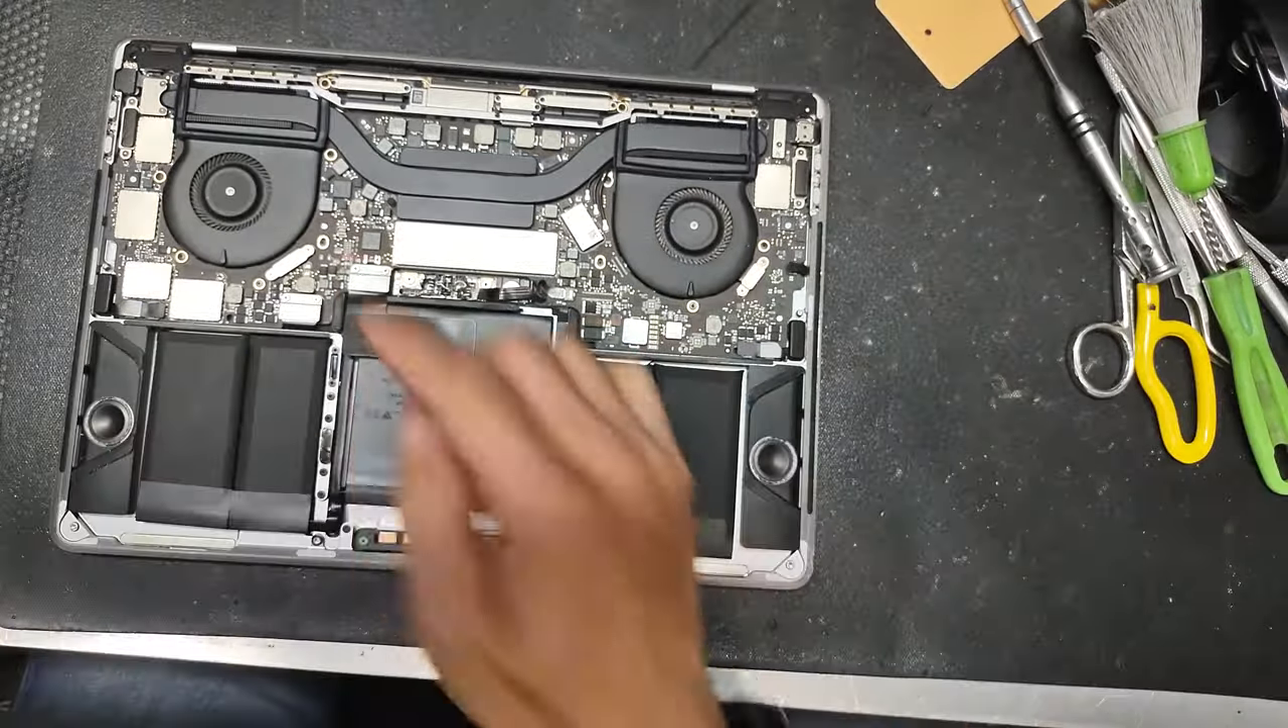All we have to do is put the back back on which we do it in this way.